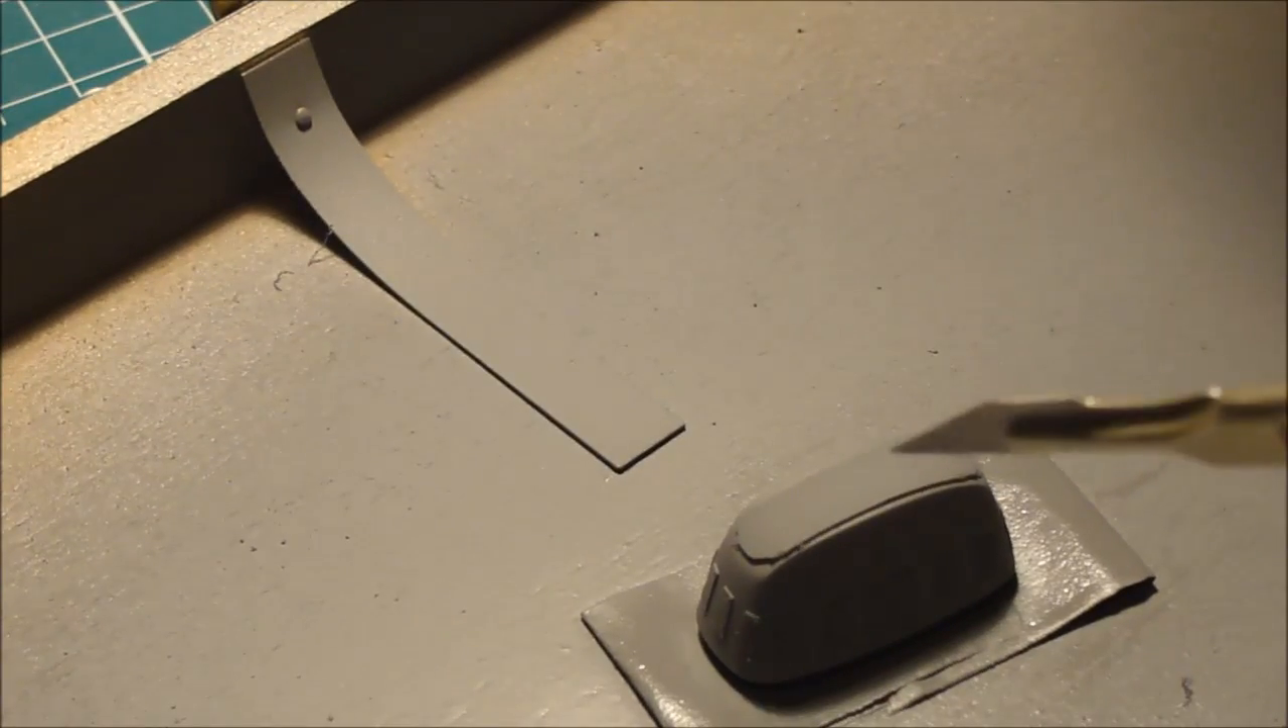I've stuck the emitter onto a piece of double sided tape so the tape is stuck to my wooden tray.